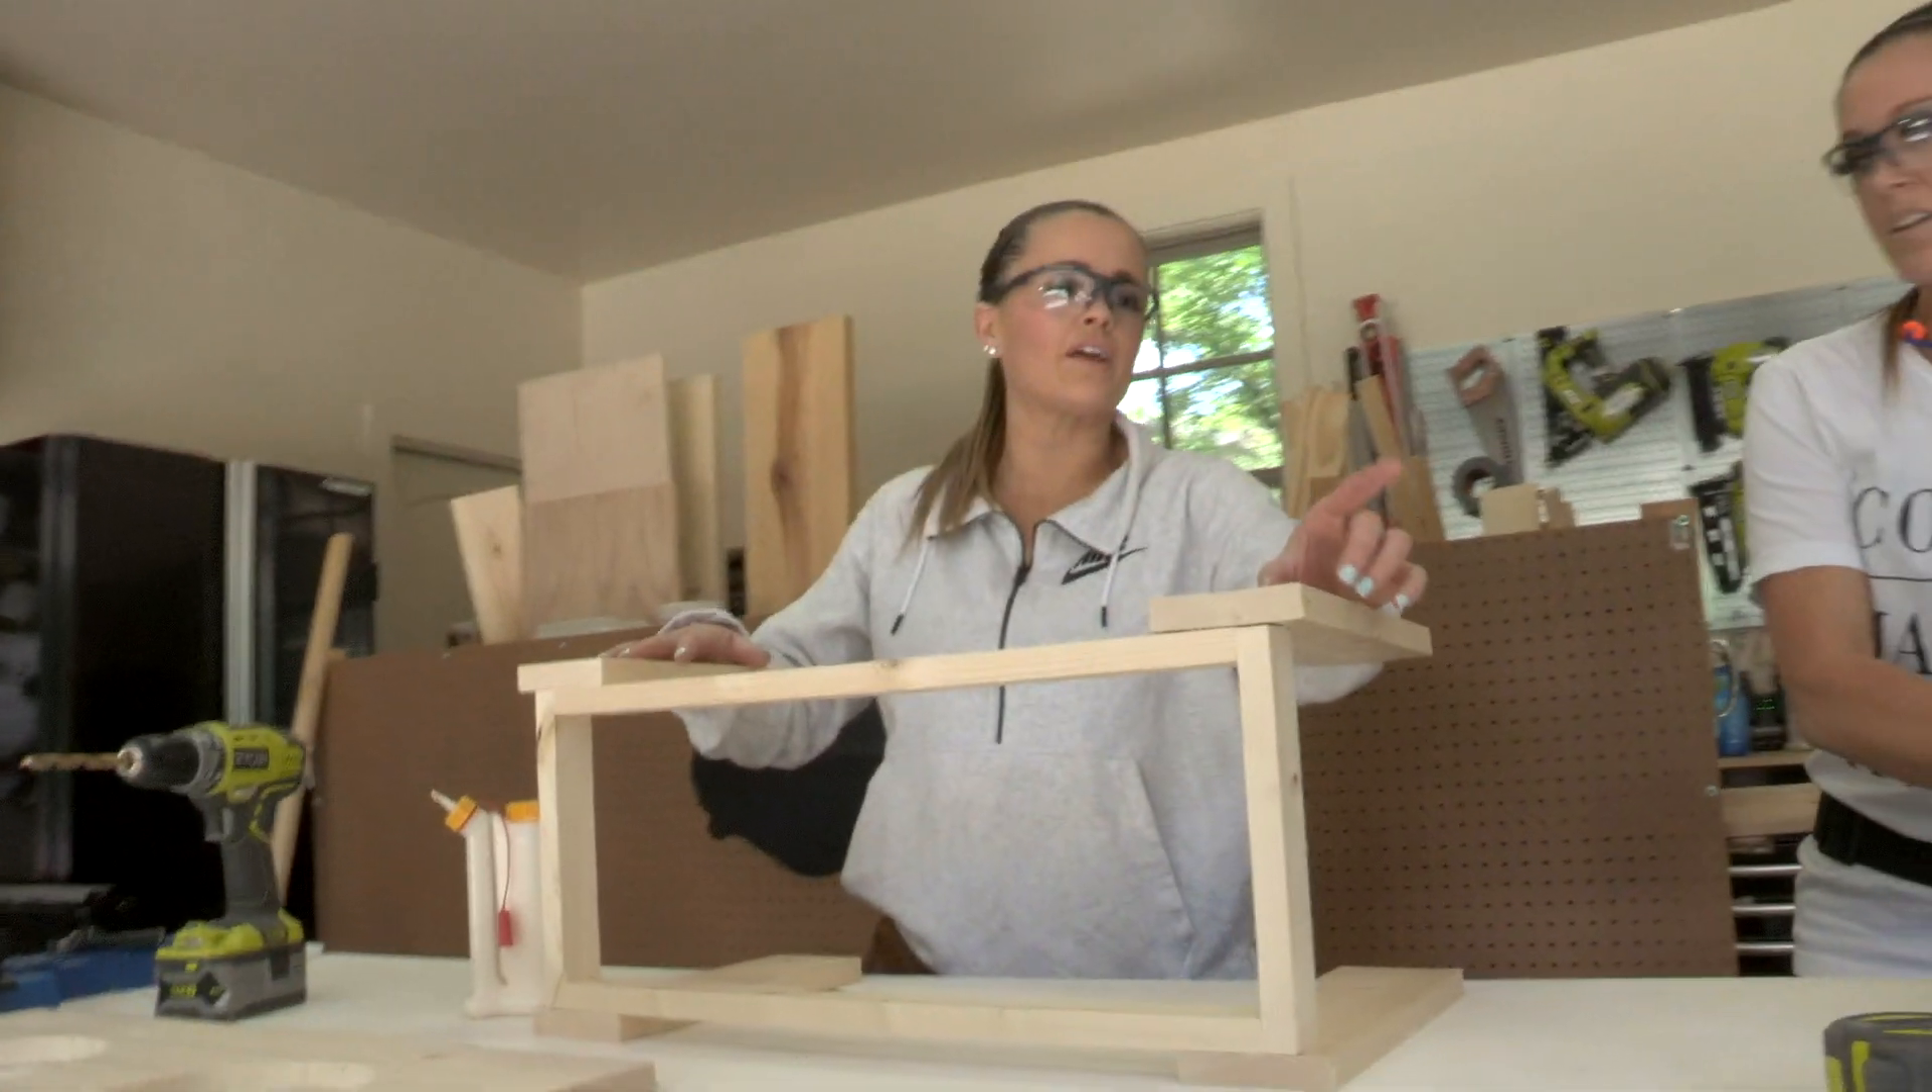We've got apron done. Legs now attached to the apron.